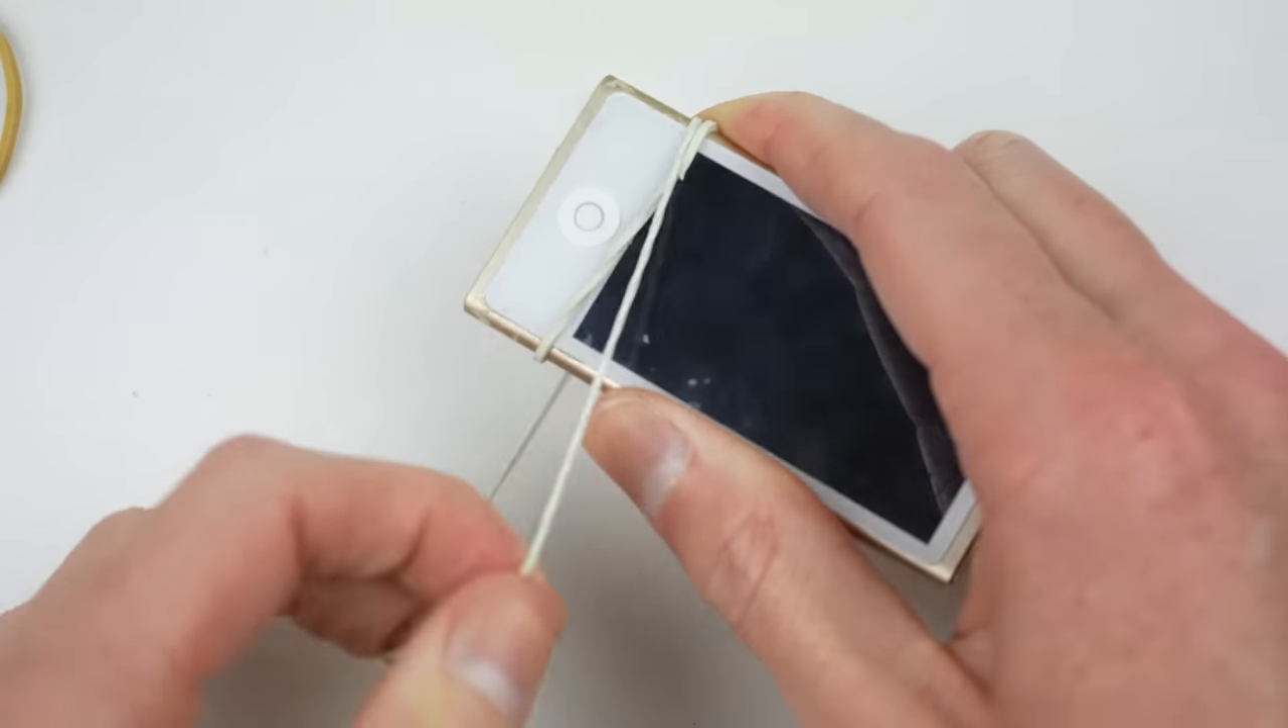With the cover now in place, I'll install some rubber bands to secure everything down while the glue dries.